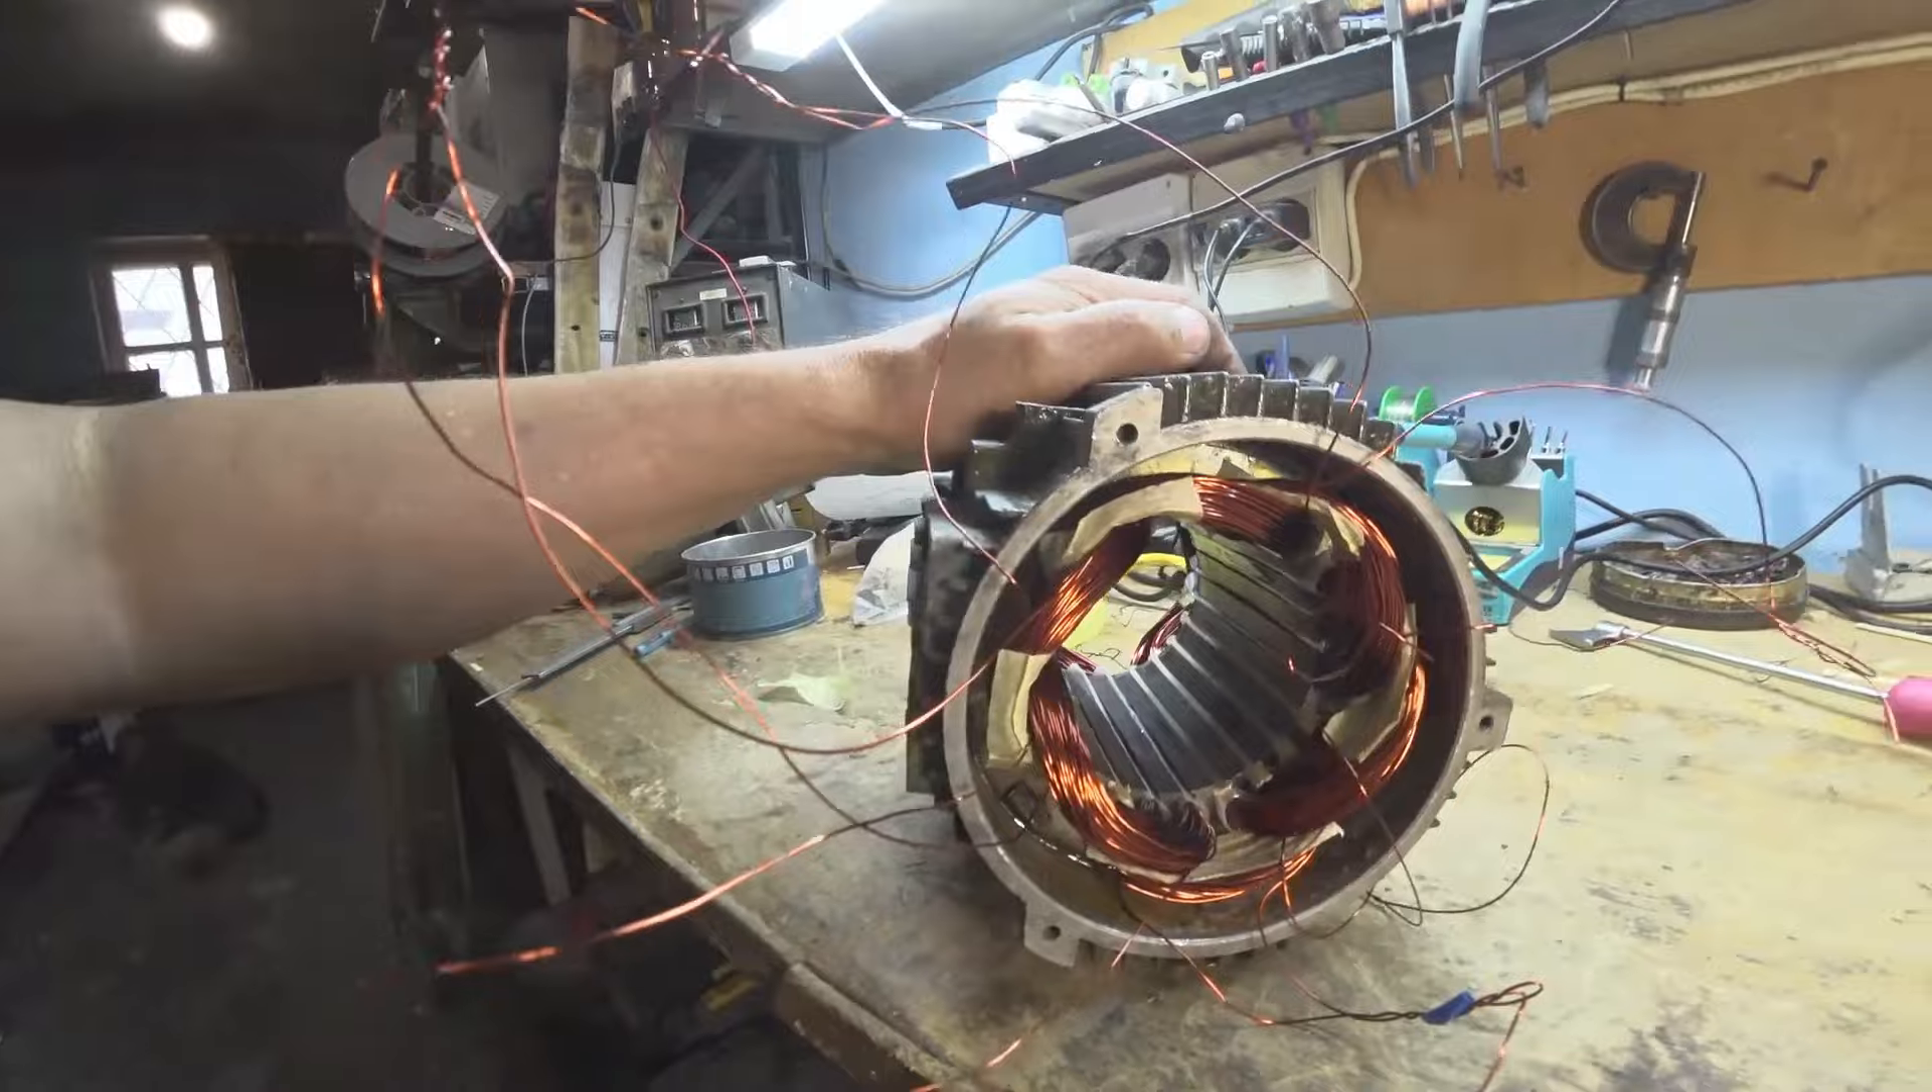Все обмотки на месте осталось это все скоммутировать увязать.